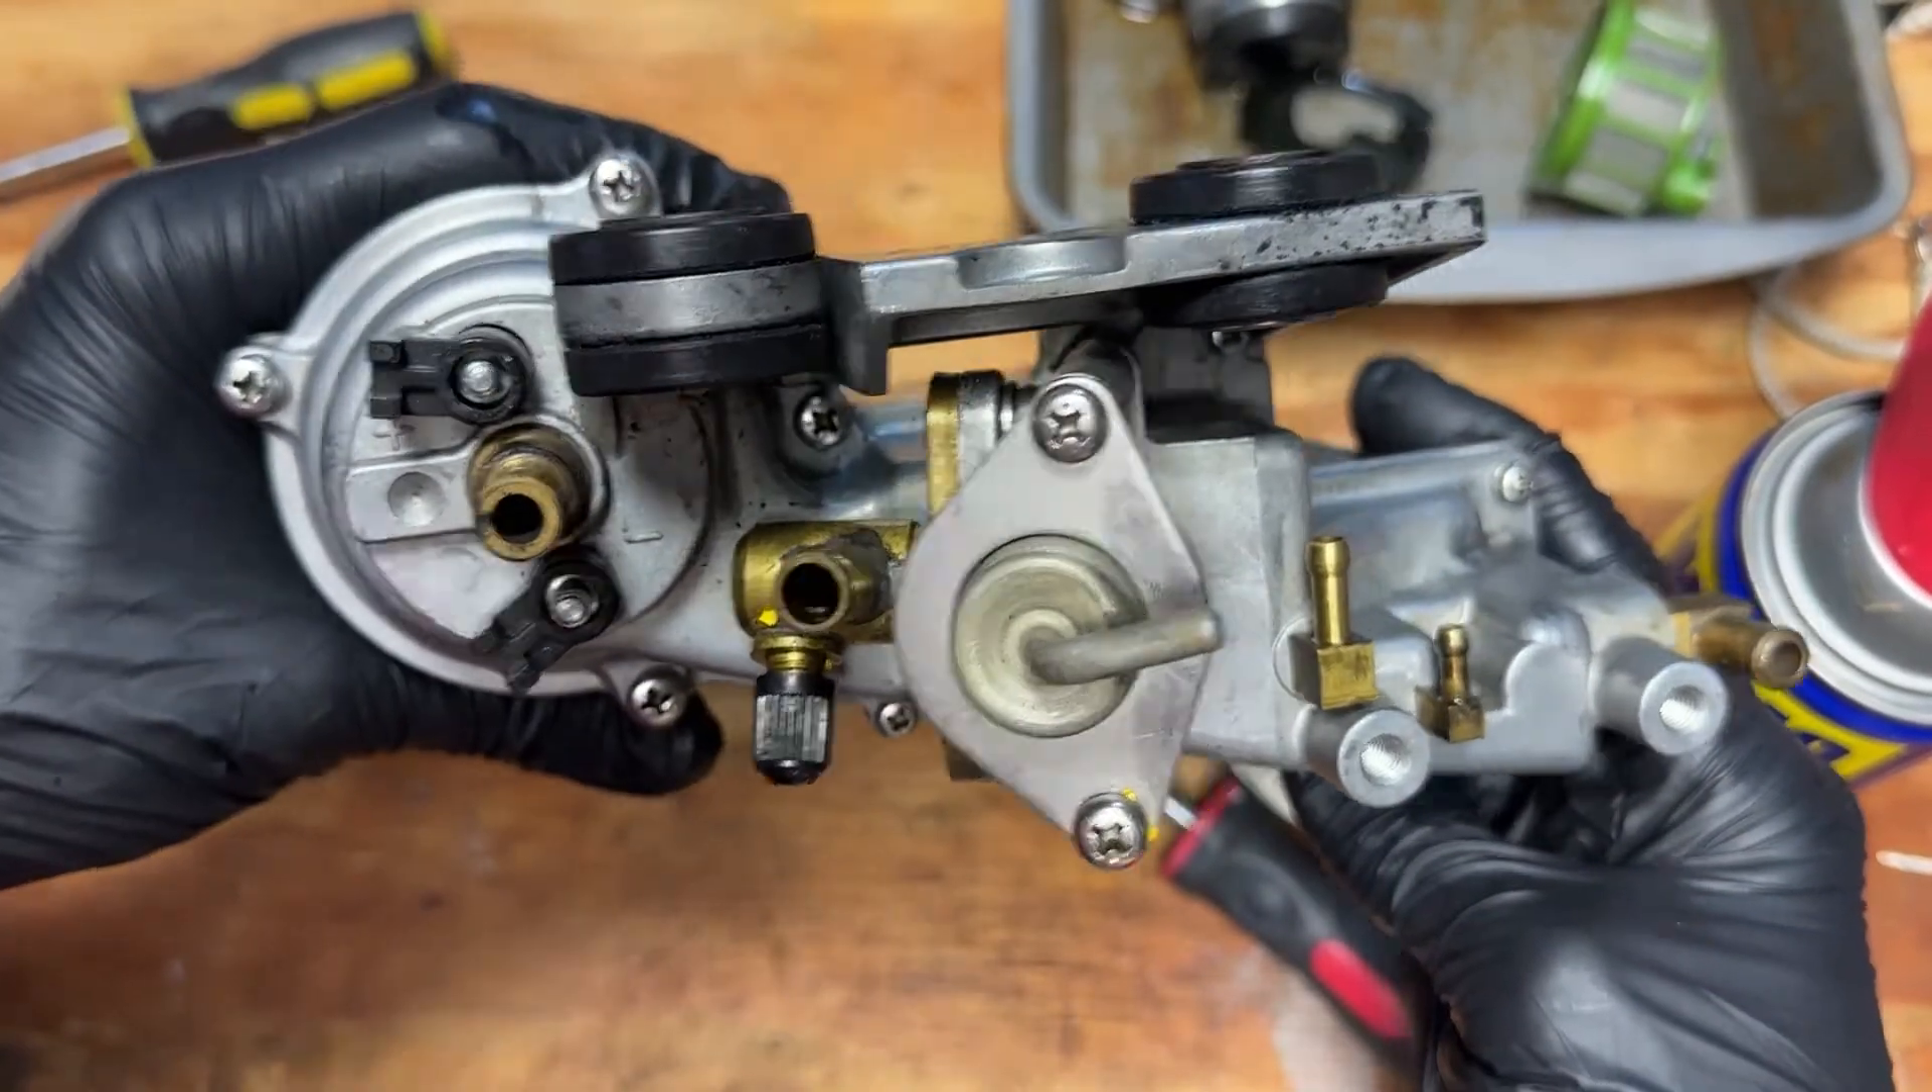We got all the screws back on.